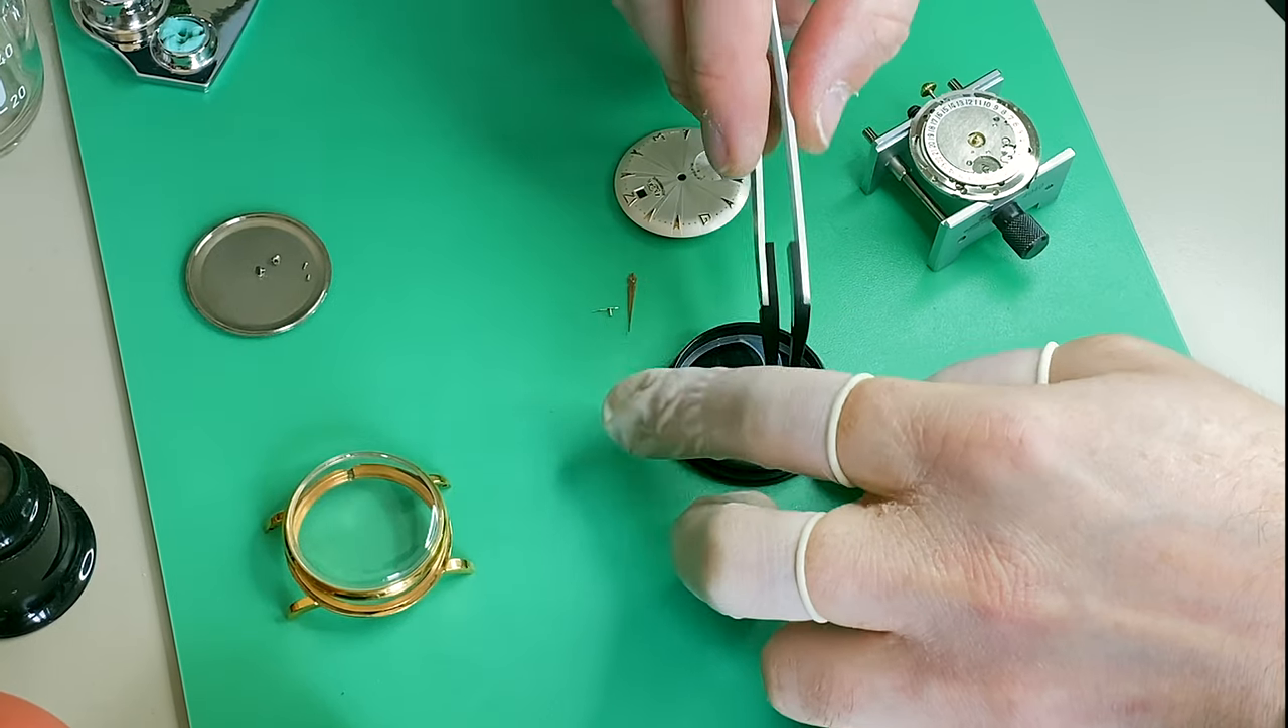The only thing now that we need to do is put on this super juicy dial and the hands.